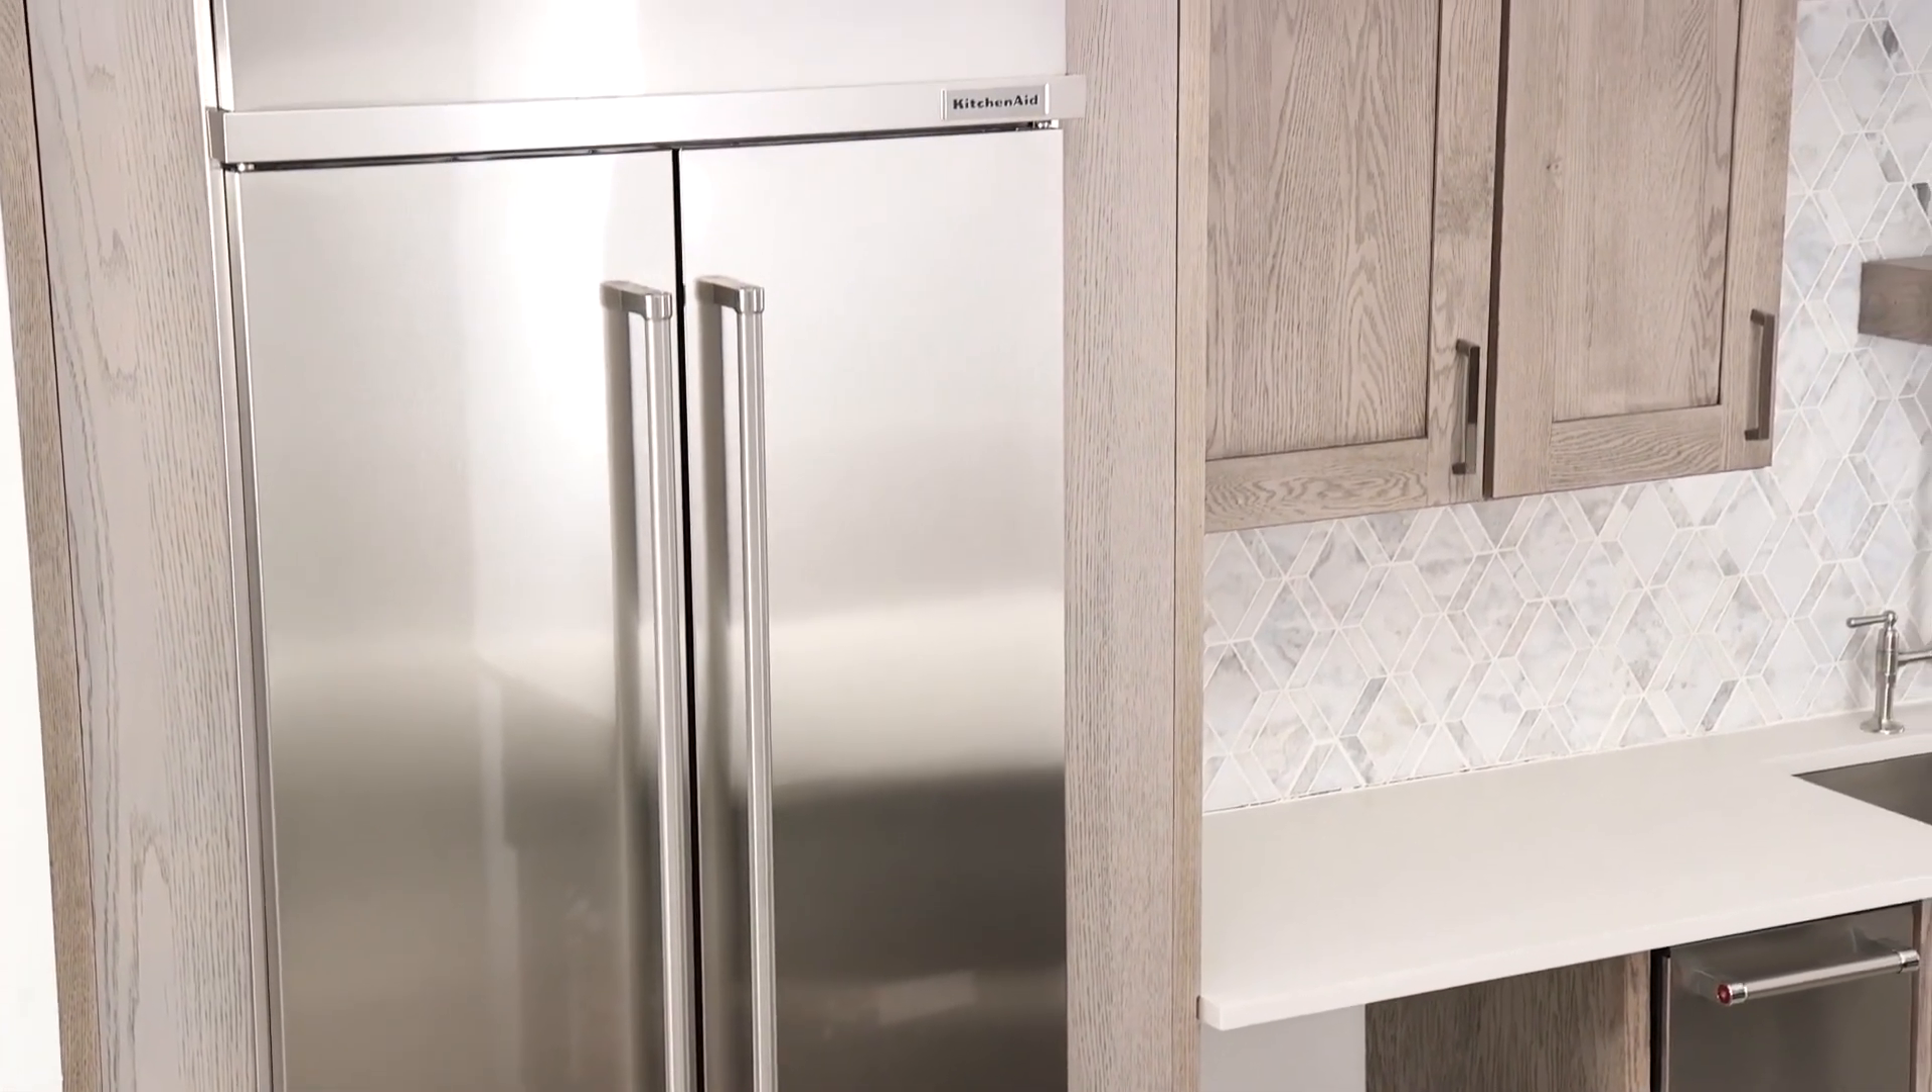The installation of your KitchenAid built -in refrigerator is now complete.